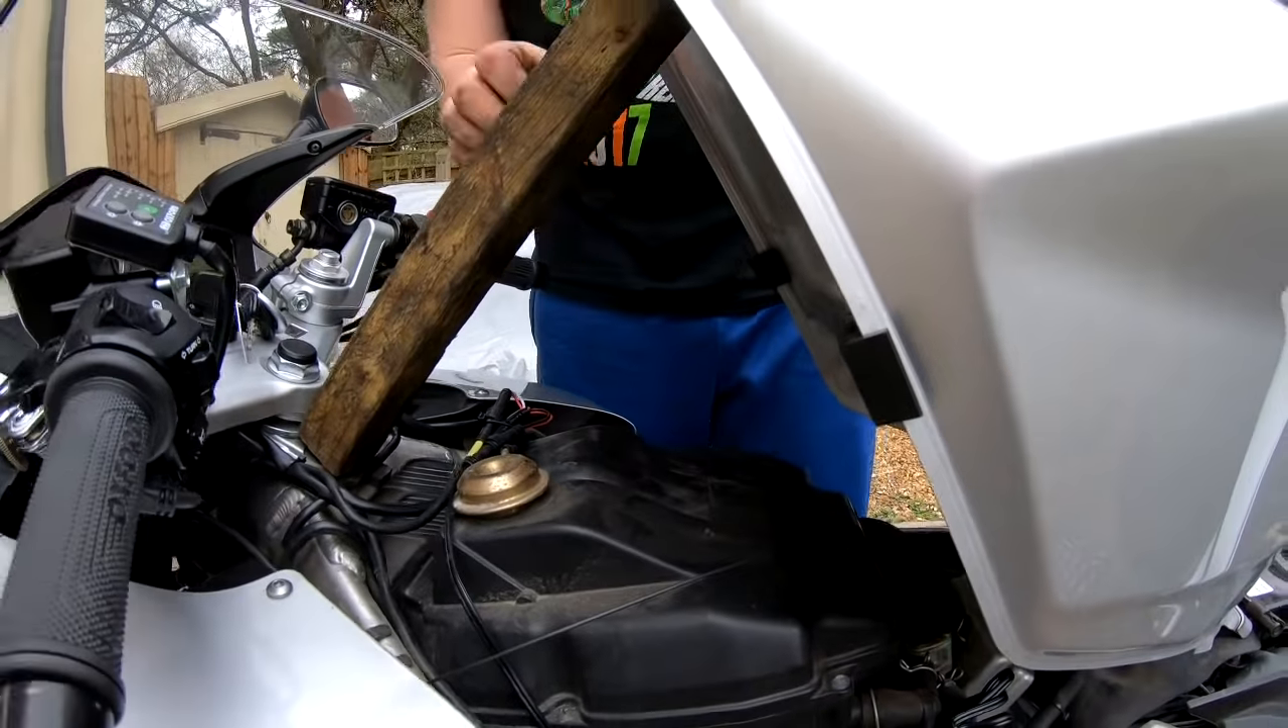Now all that remains is to uh put the tank back down um start her up and make sure uh make sure she runs fine.